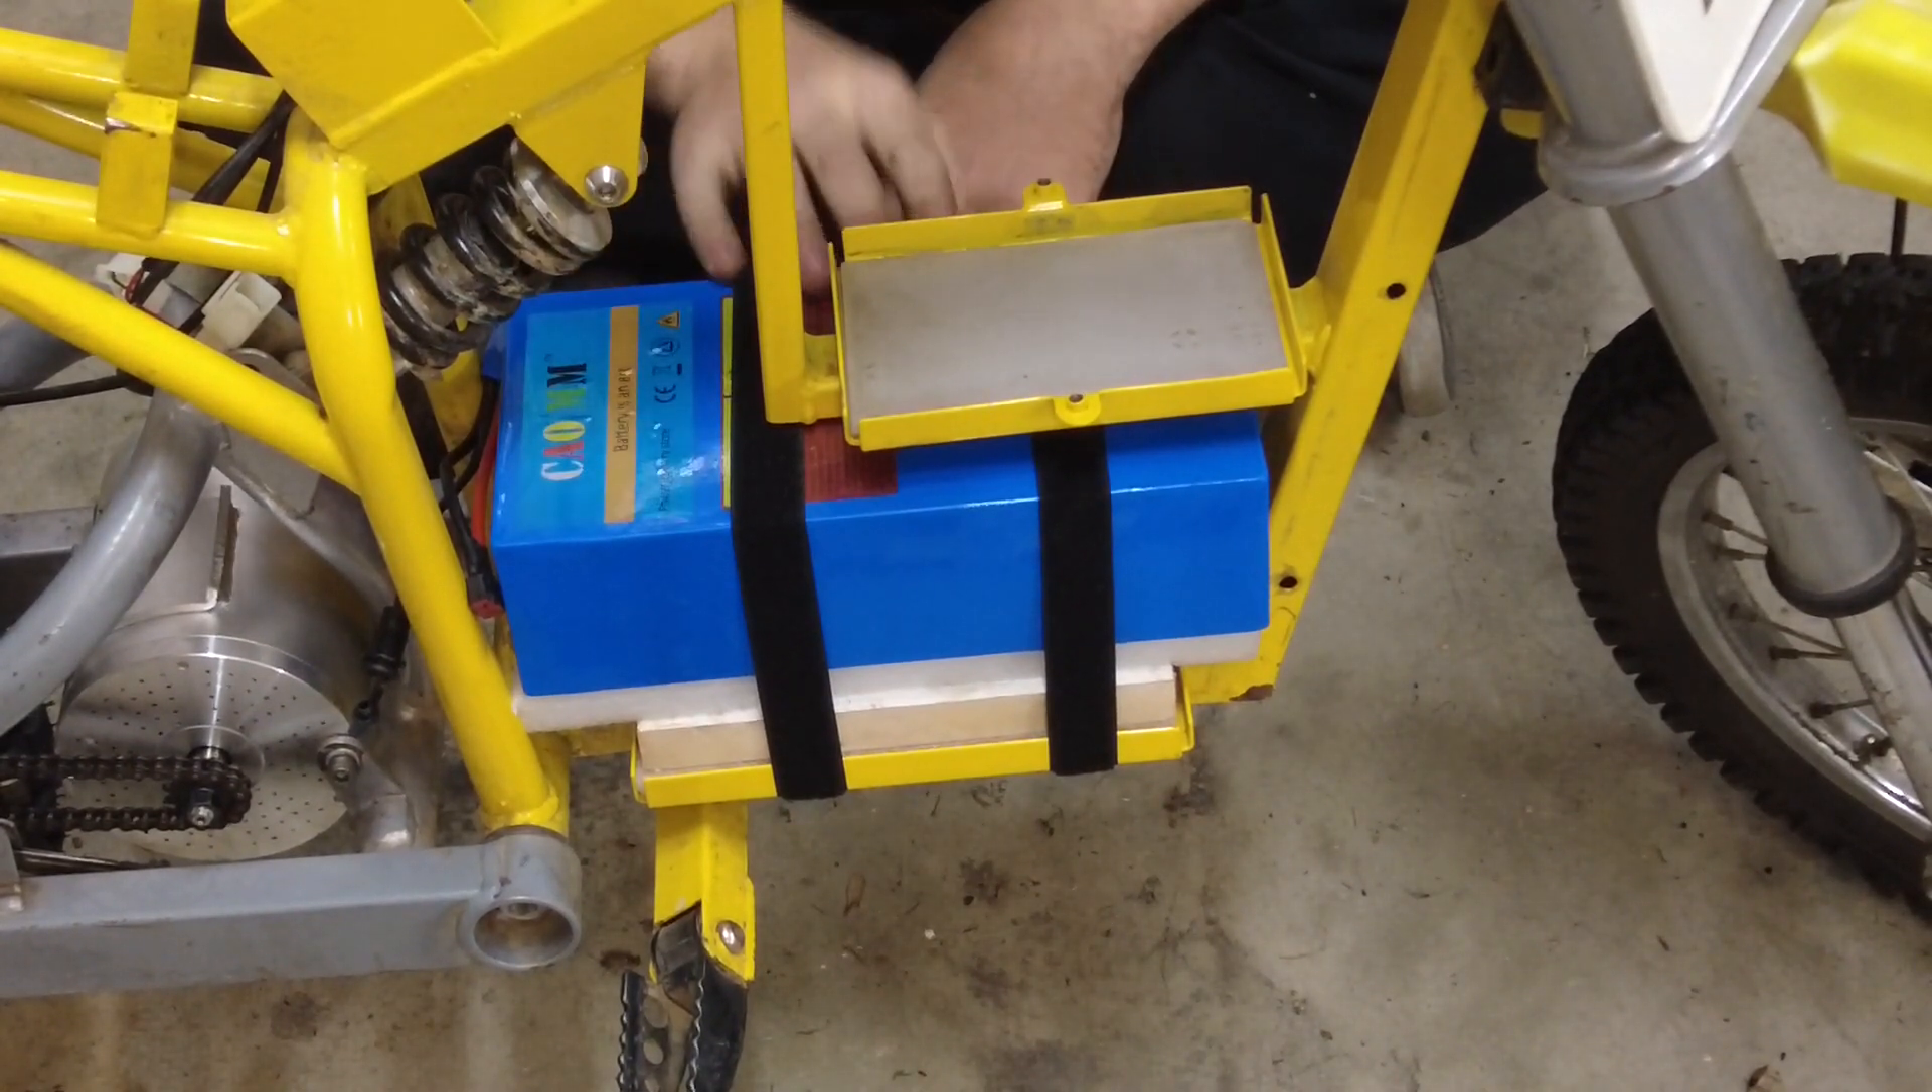Okay perfect fit the battery's secure.